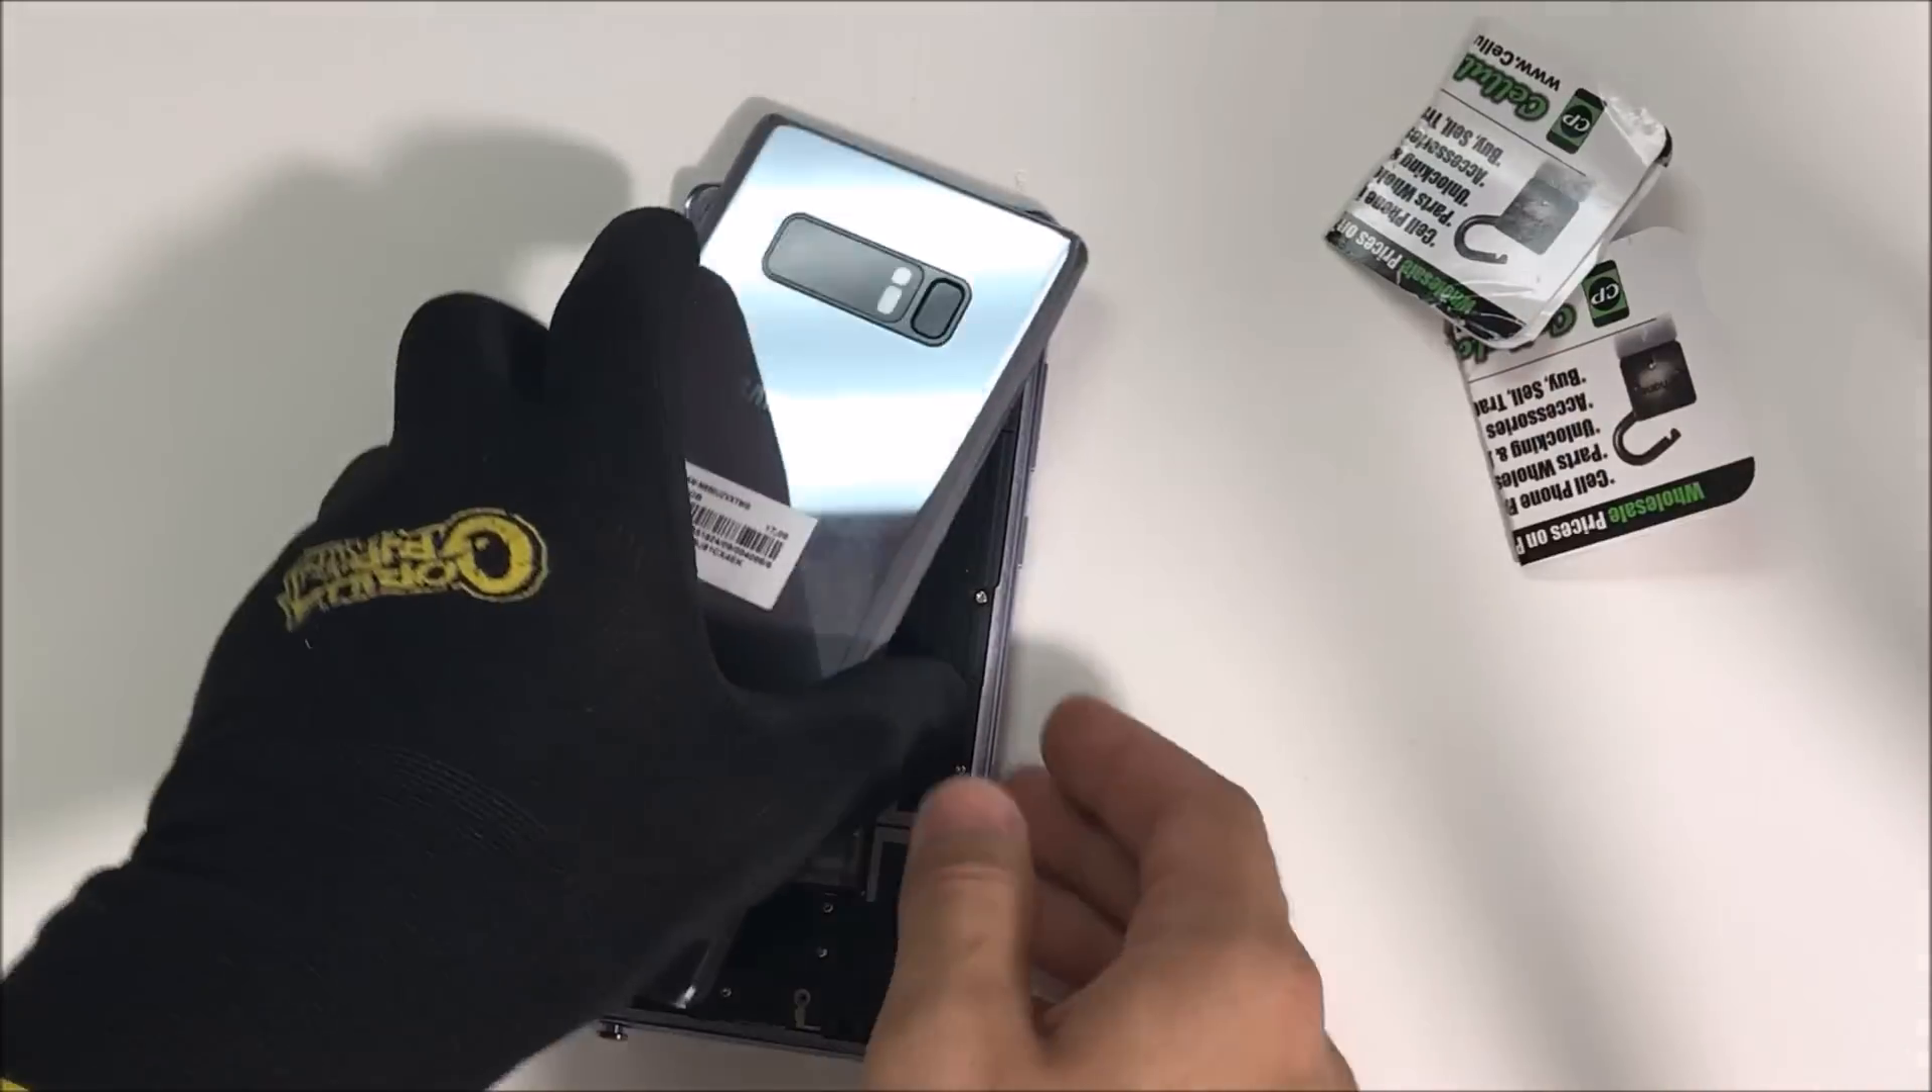All right so there we go the back cover came off.